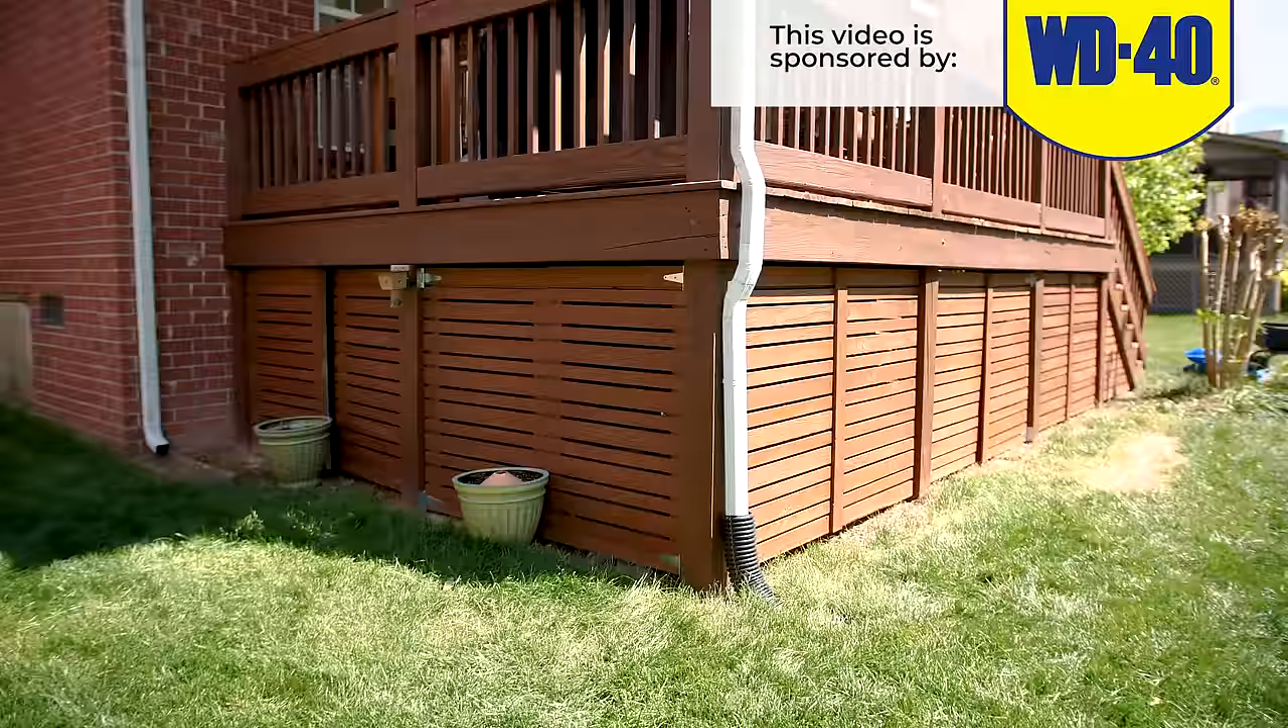I just finished enclosing the area under my deck and it looks great.